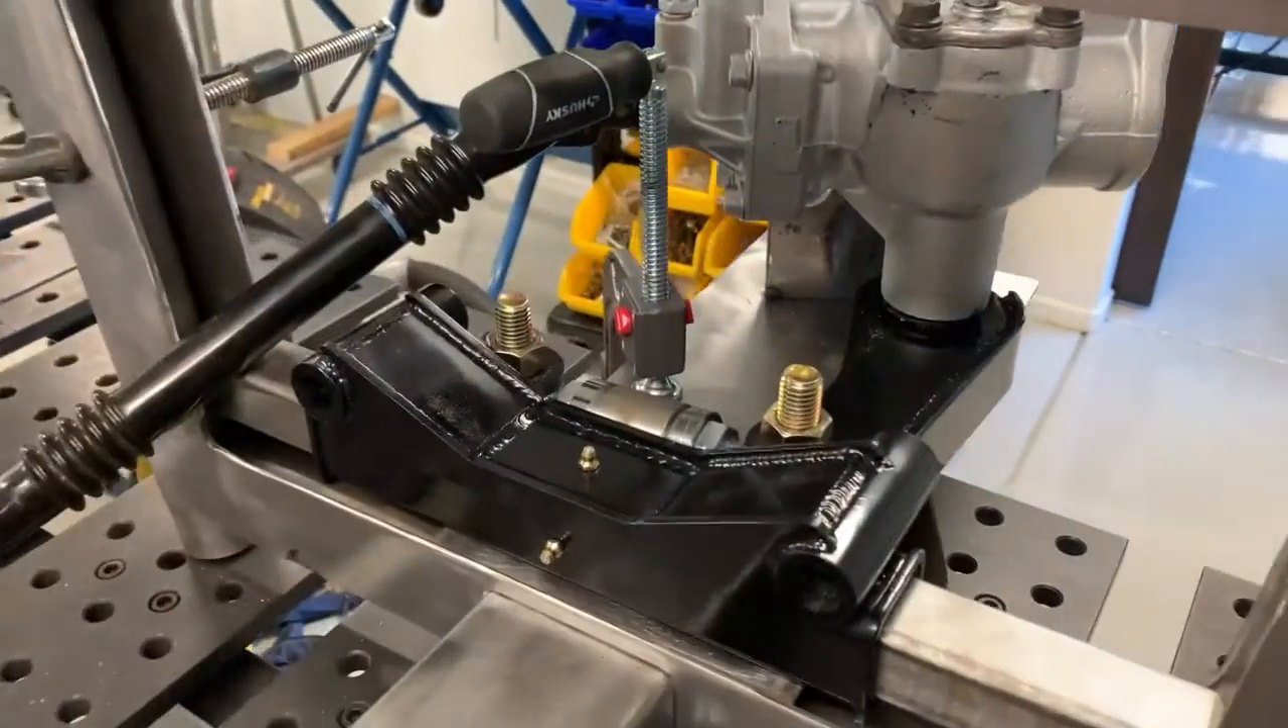You can see i already got the suspension mount uh on there good to go.